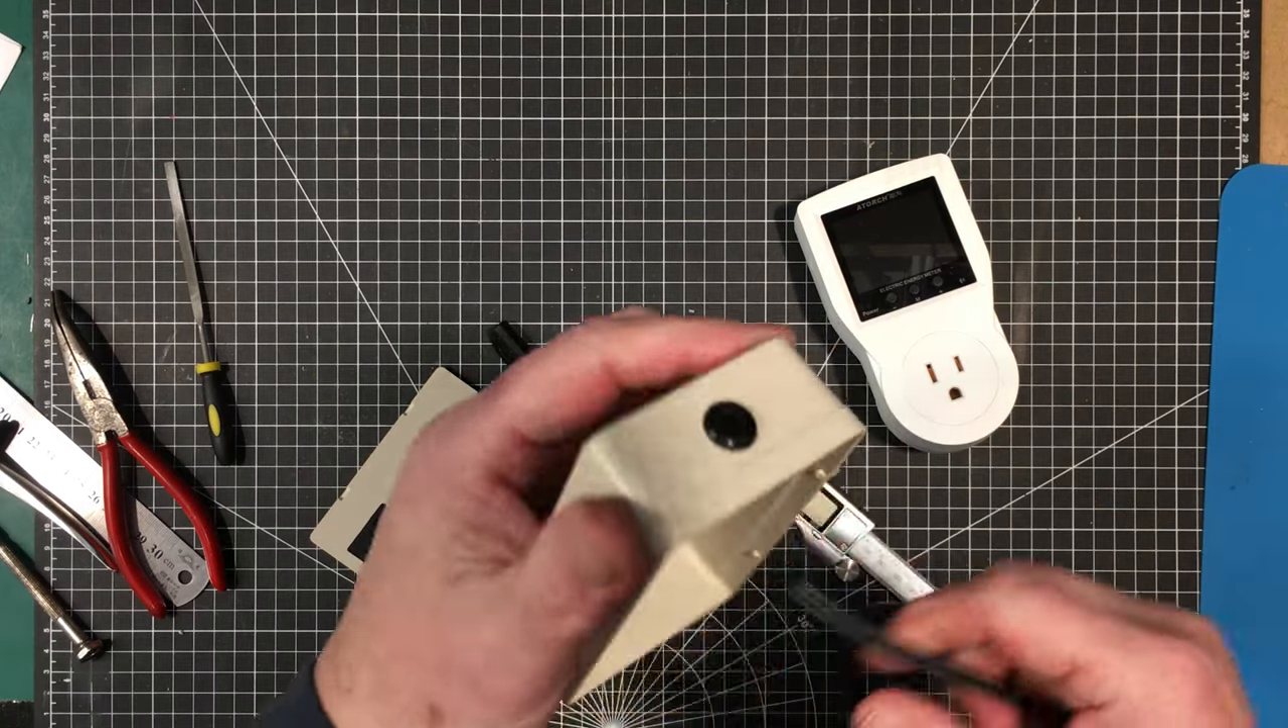Okay I've got the hole in there and a grommet in the hole.